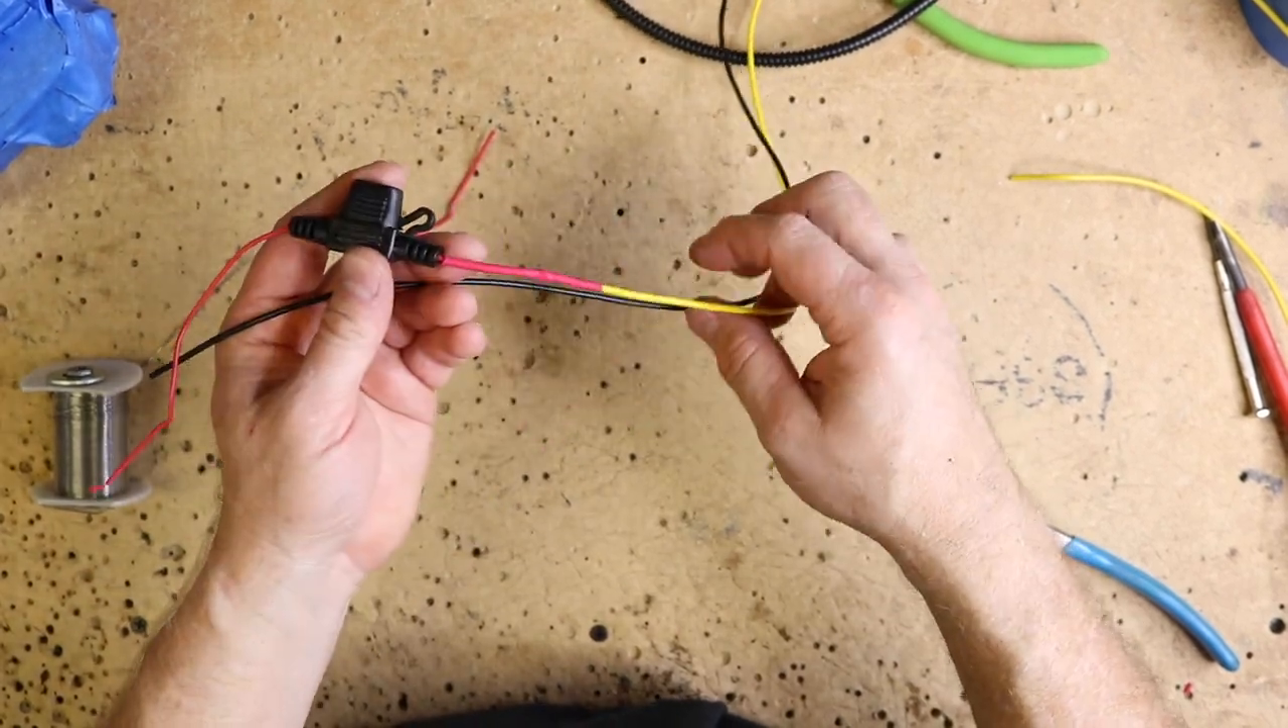So what we've done is we've taken and put in a fuse holder with a 10 amp fuse, attach it to a power wire.